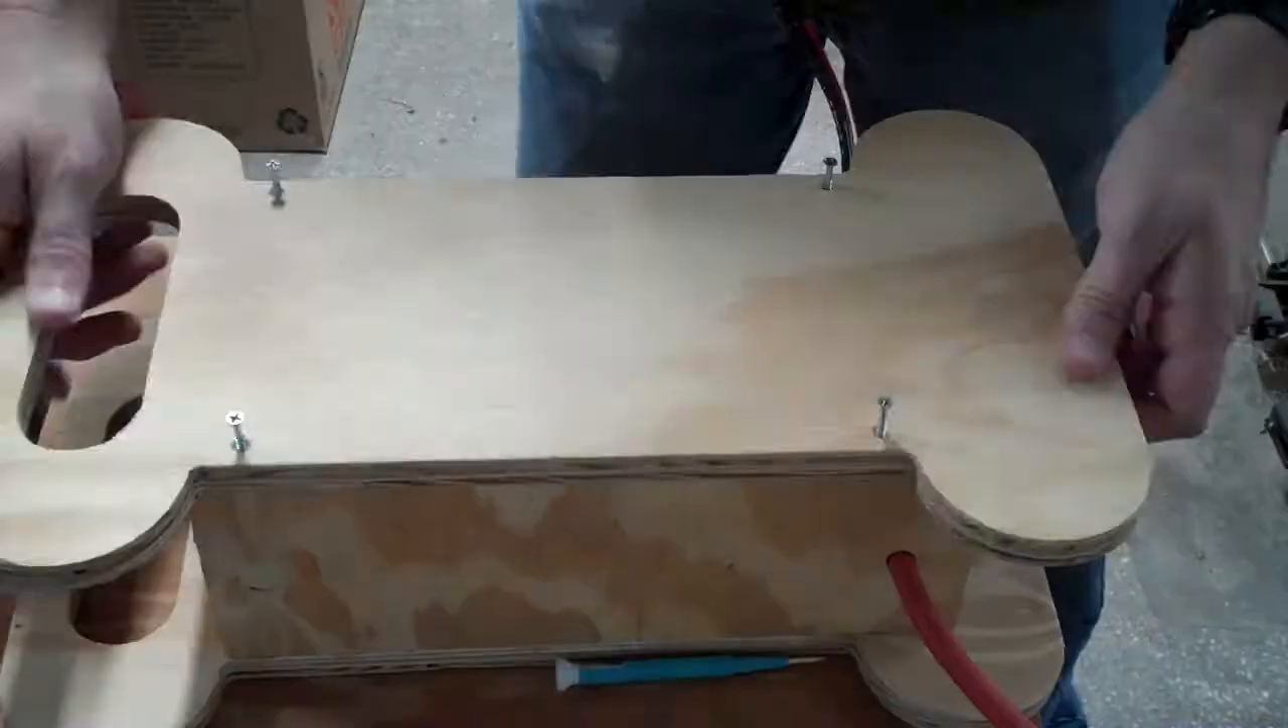All right, only thing left to do now is tuck these wires in and button this sucker back up.